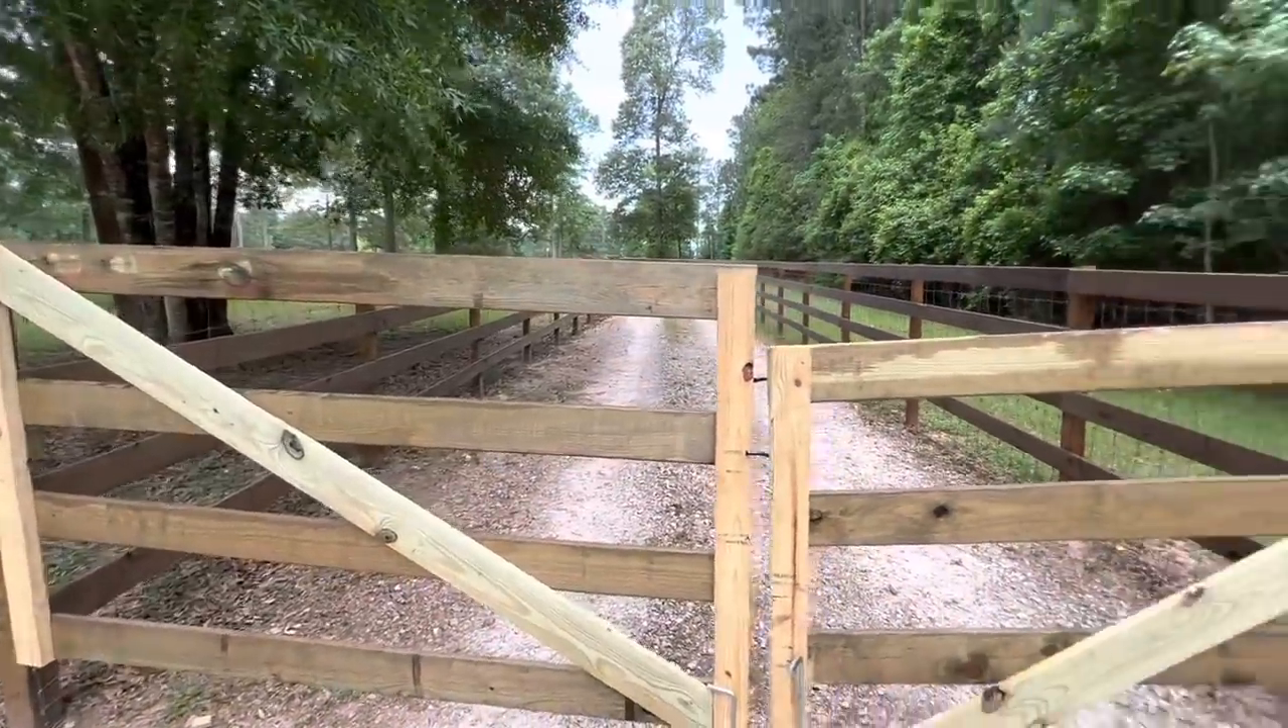Look how much lower That gate hangs Than this gate.